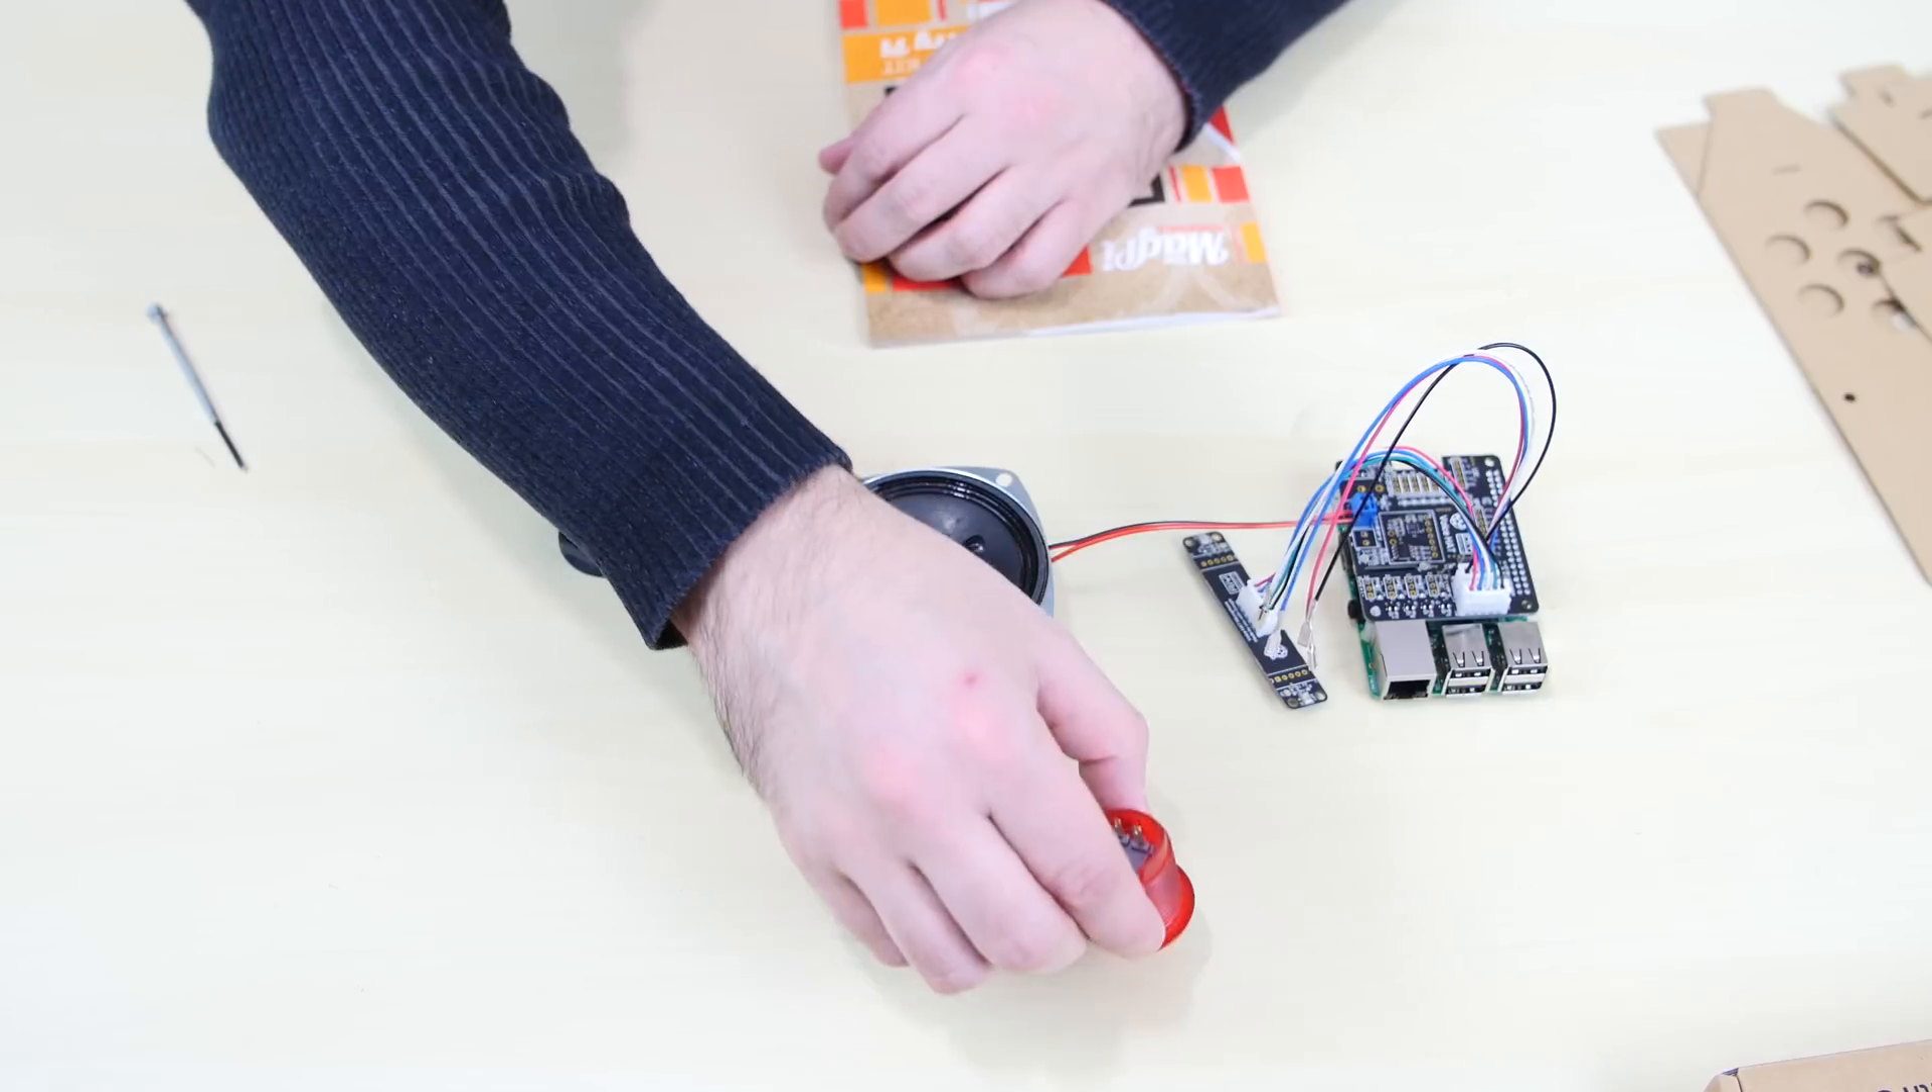All right, I was going to set up the button, but we can't install the button right now until we have everything else in the cardboard.